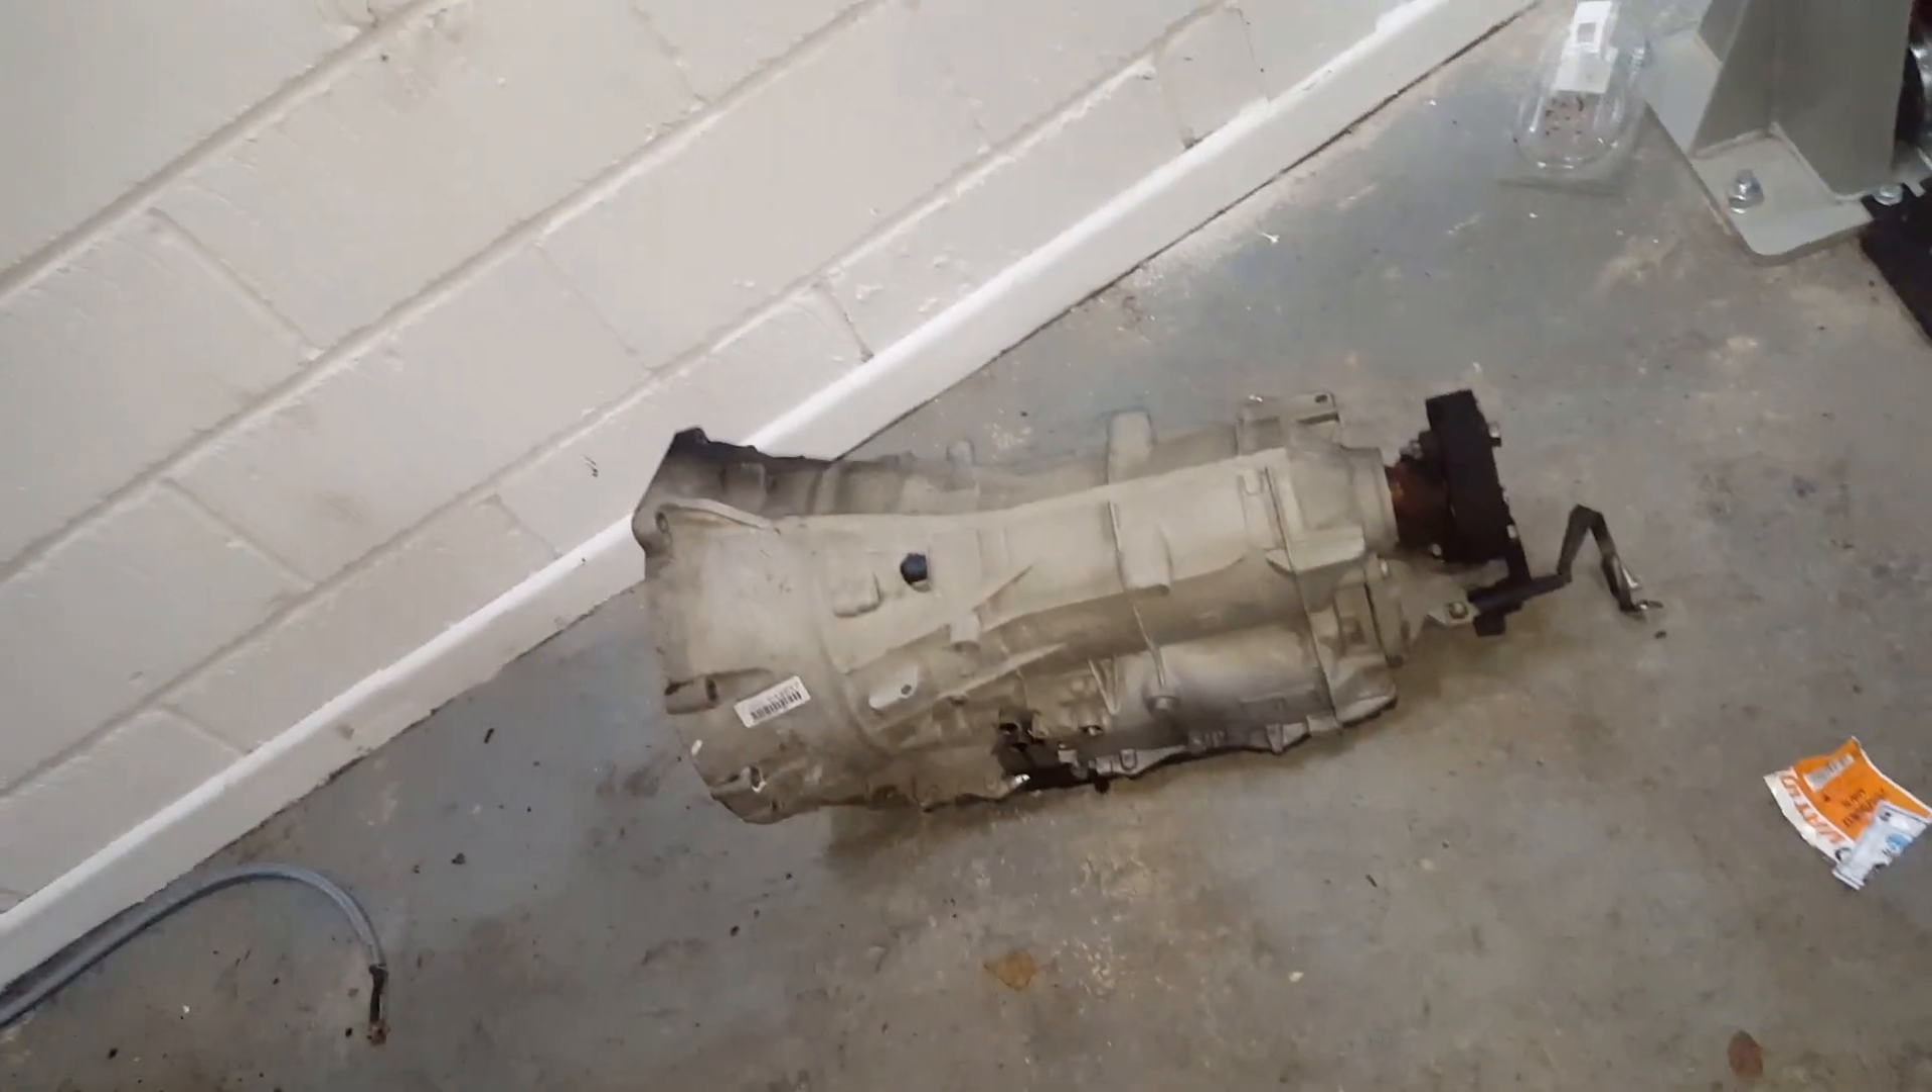Okay now the gearbox is out.